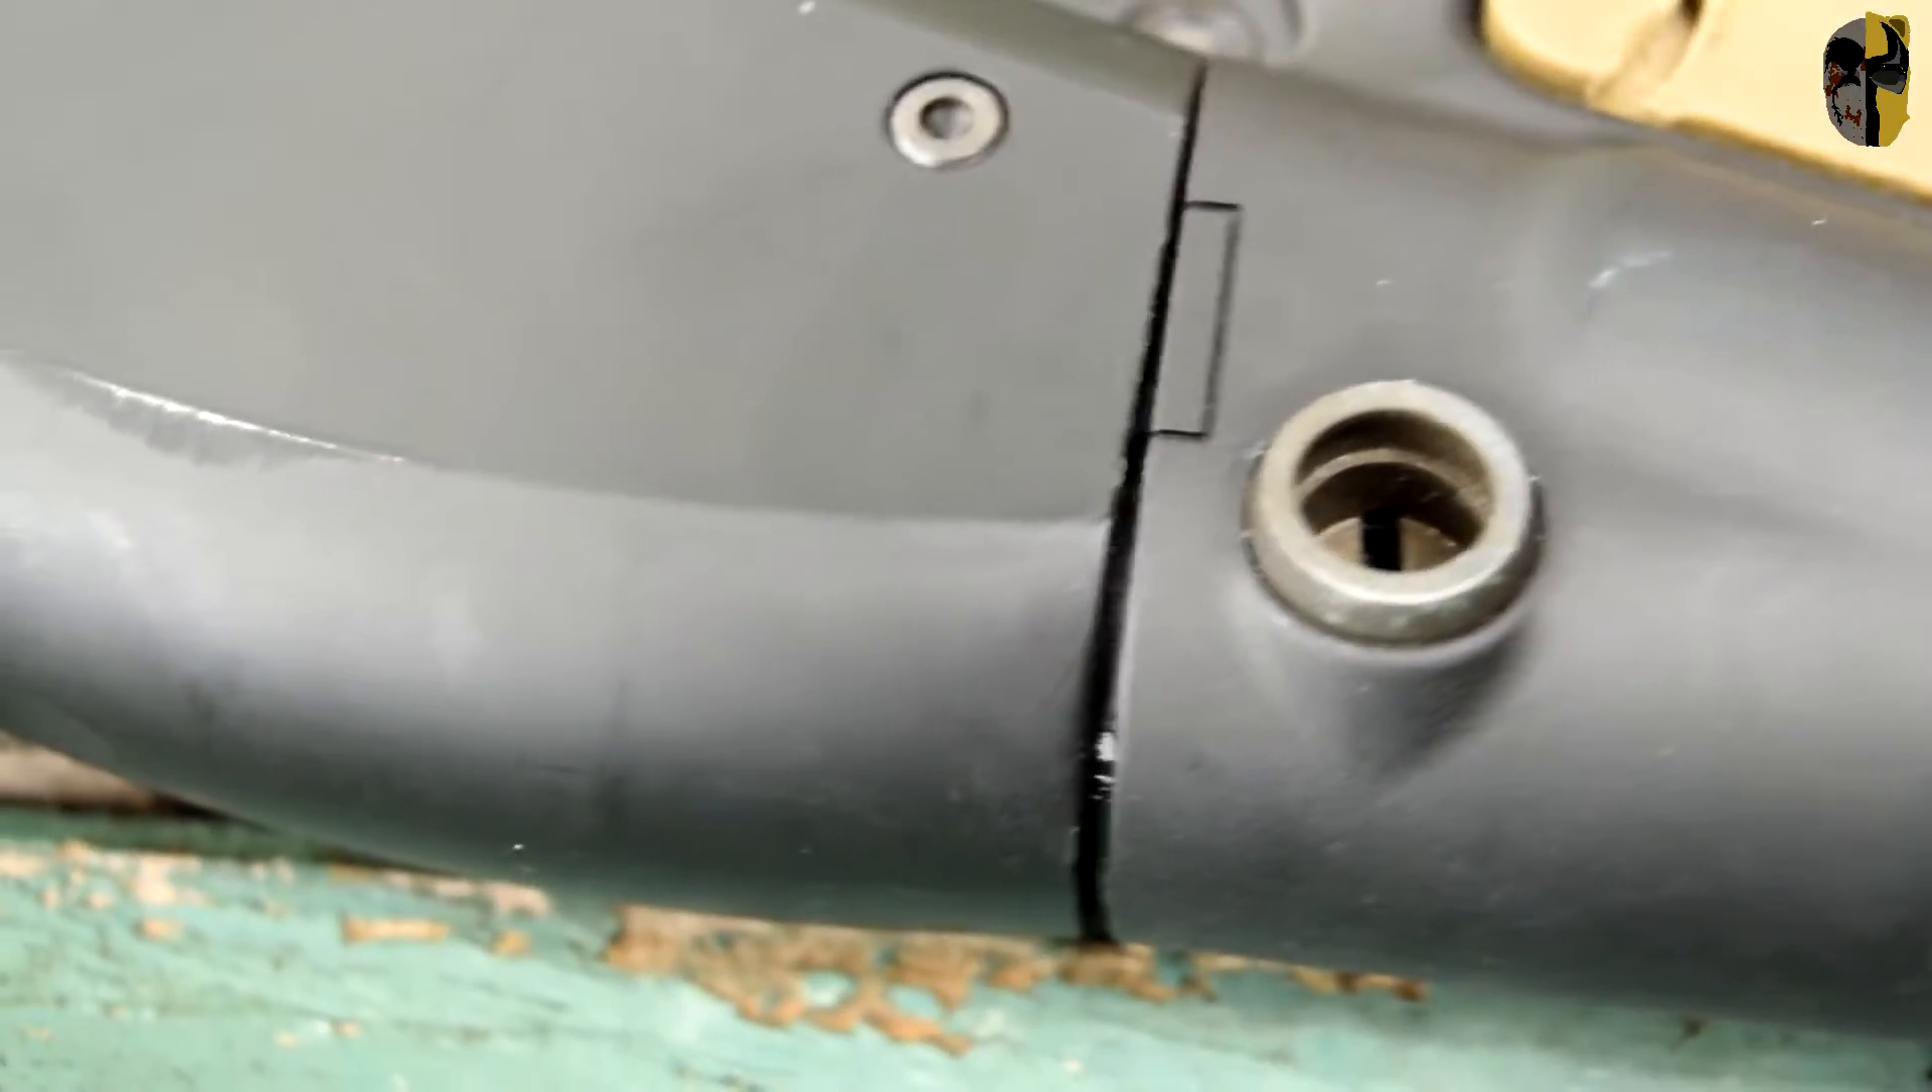All right guys um at first glance i don't think it's going to work because there's a huge gap in between the two pieces but i'm going to go ahead and hook up the gas tank to see what happens.